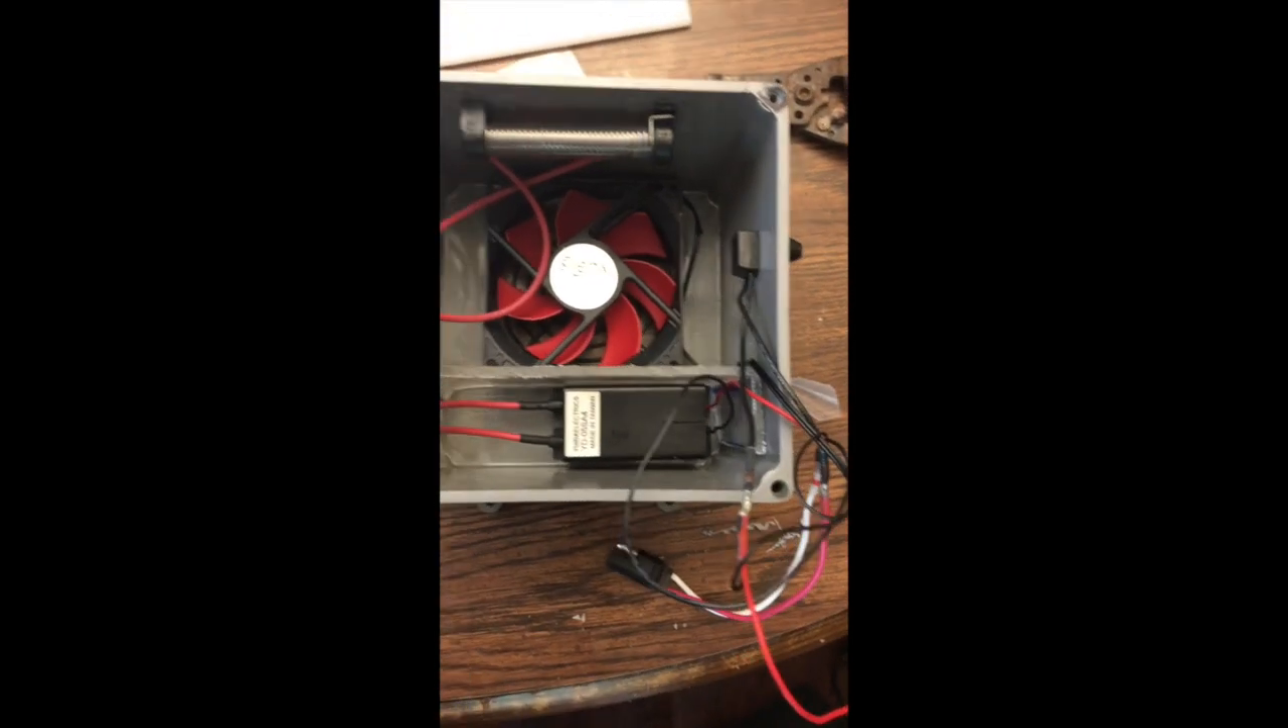We got the fan in. We got the ozone generator there.